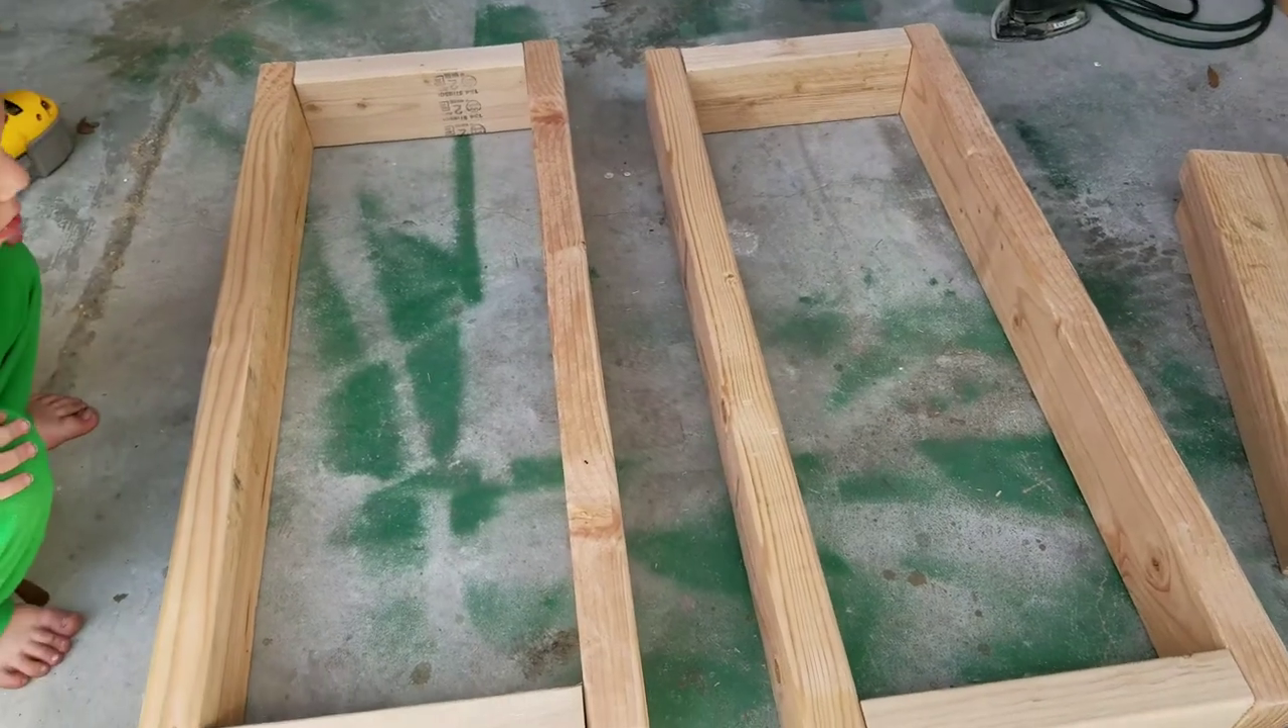I've just roughly put together the top and the bottom frame.